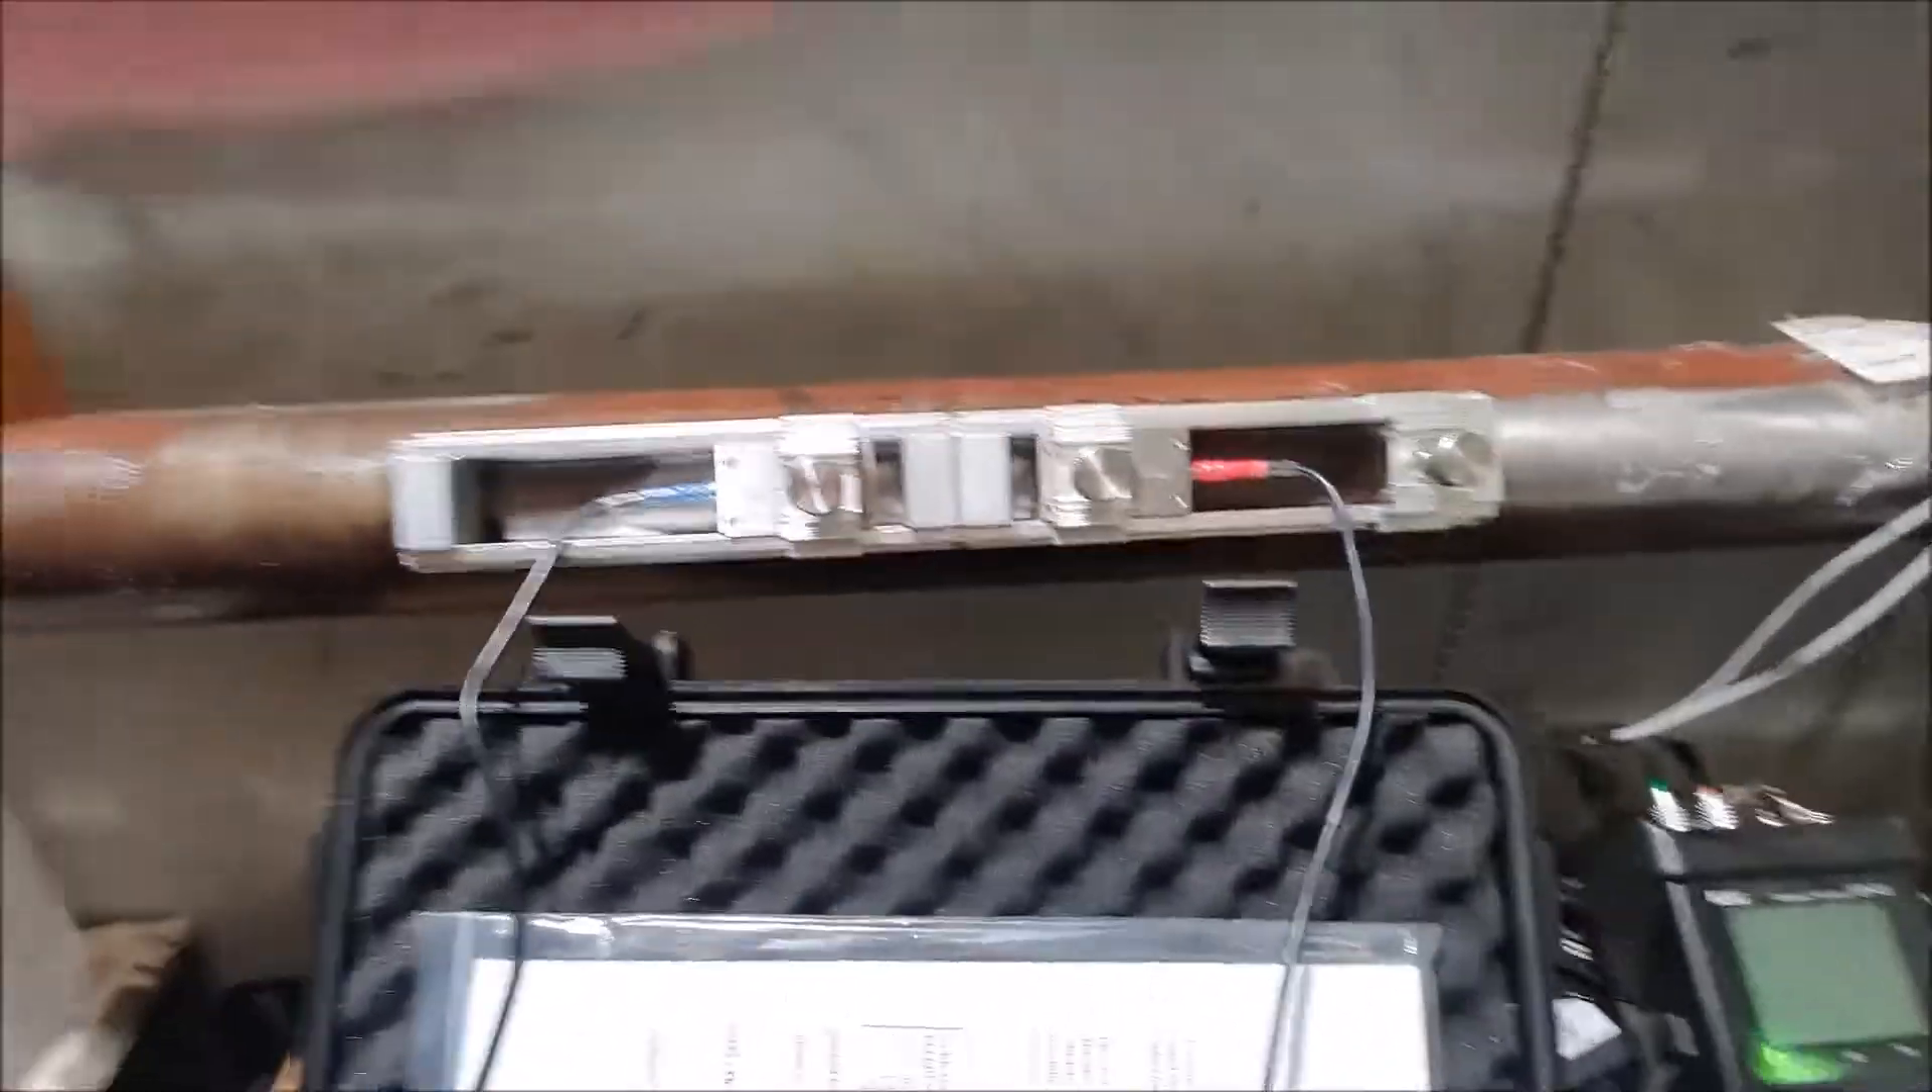So that's our transducer is mounted up.